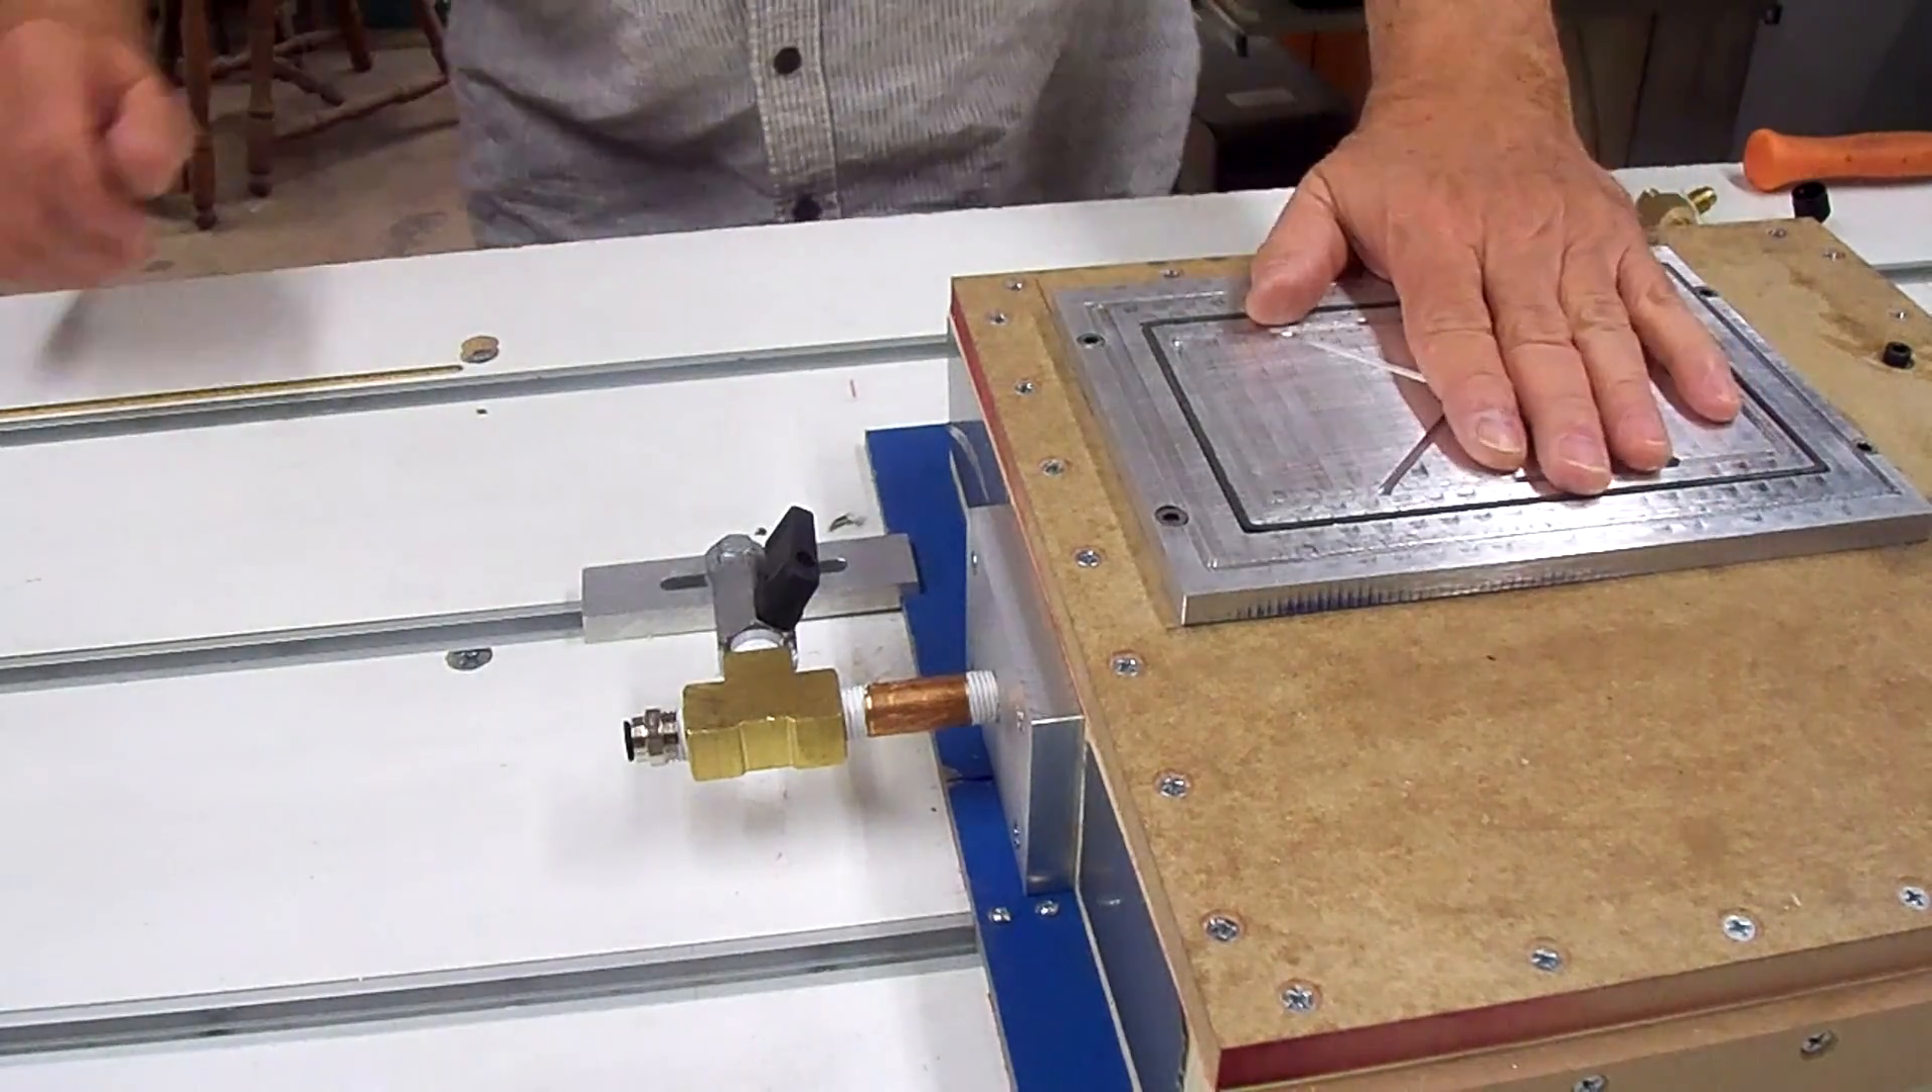I went ahead and mounted the aluminum plate back on the fixture.